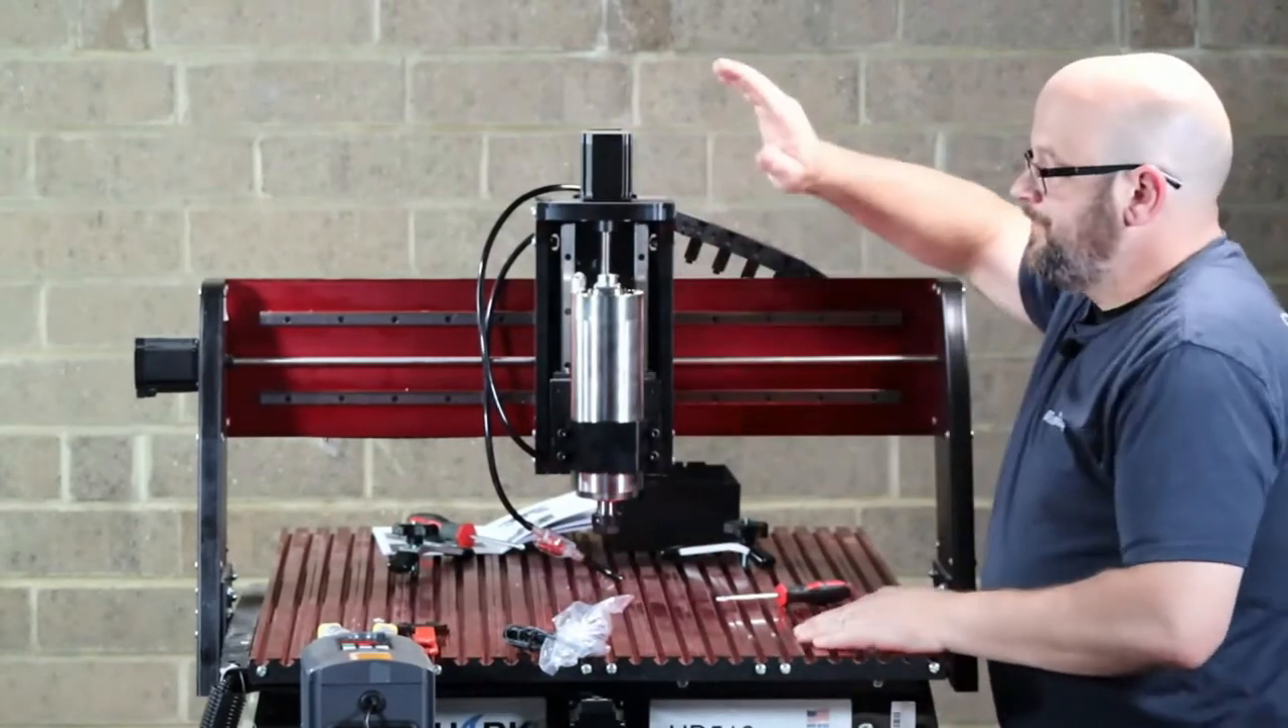So the spindle is now mounted.